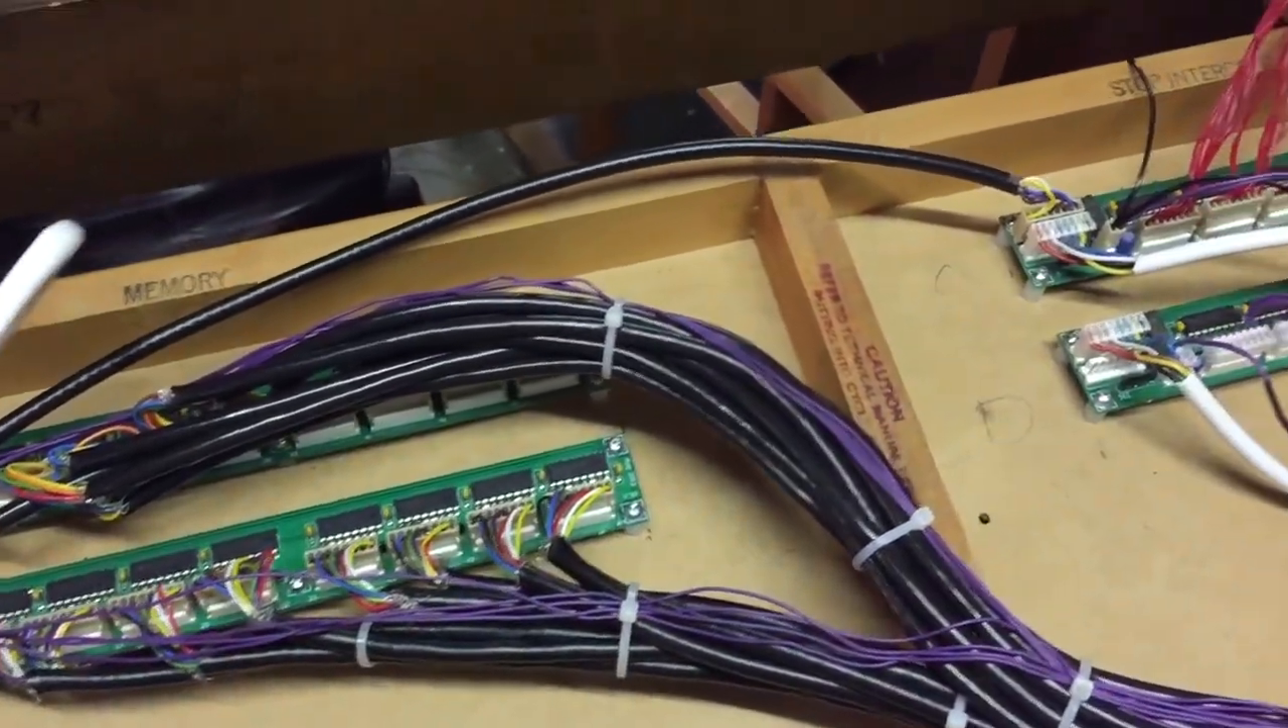But what we can see here is that the bulk of the cabling is done.